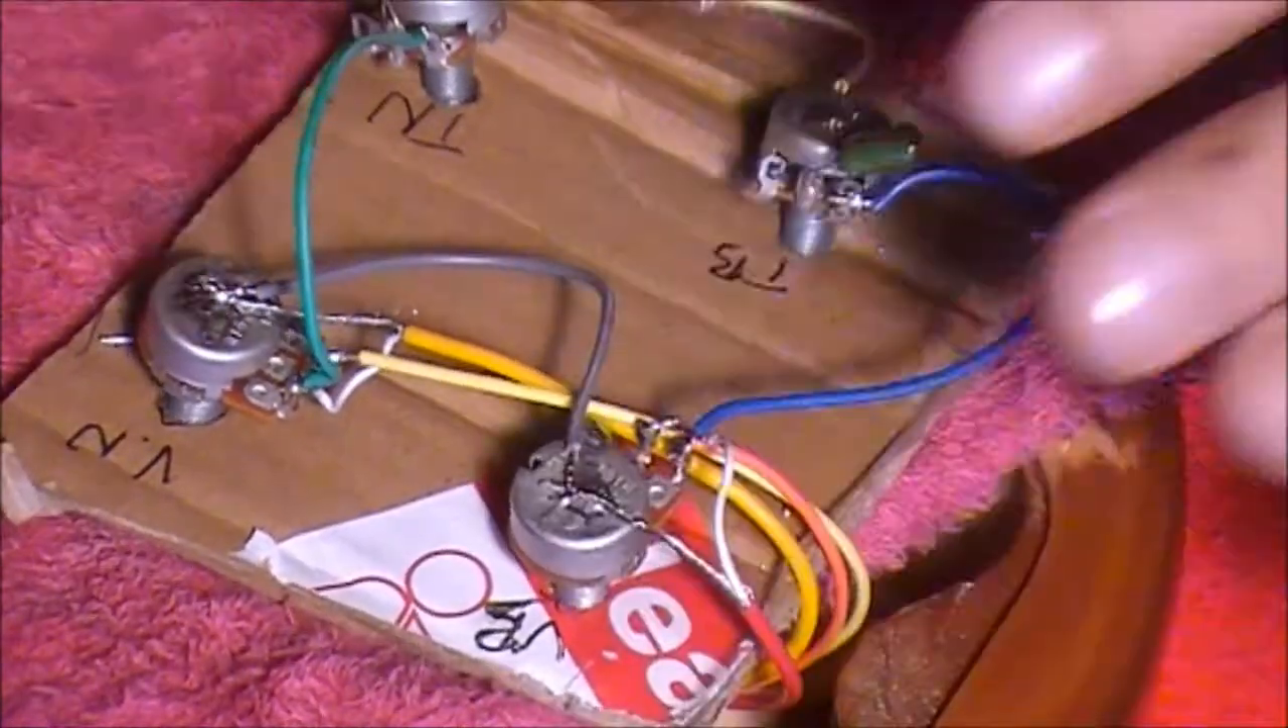And there you go, I've got this grey wire running from the top of the neck volume pot to the top of the bridge volume pot.